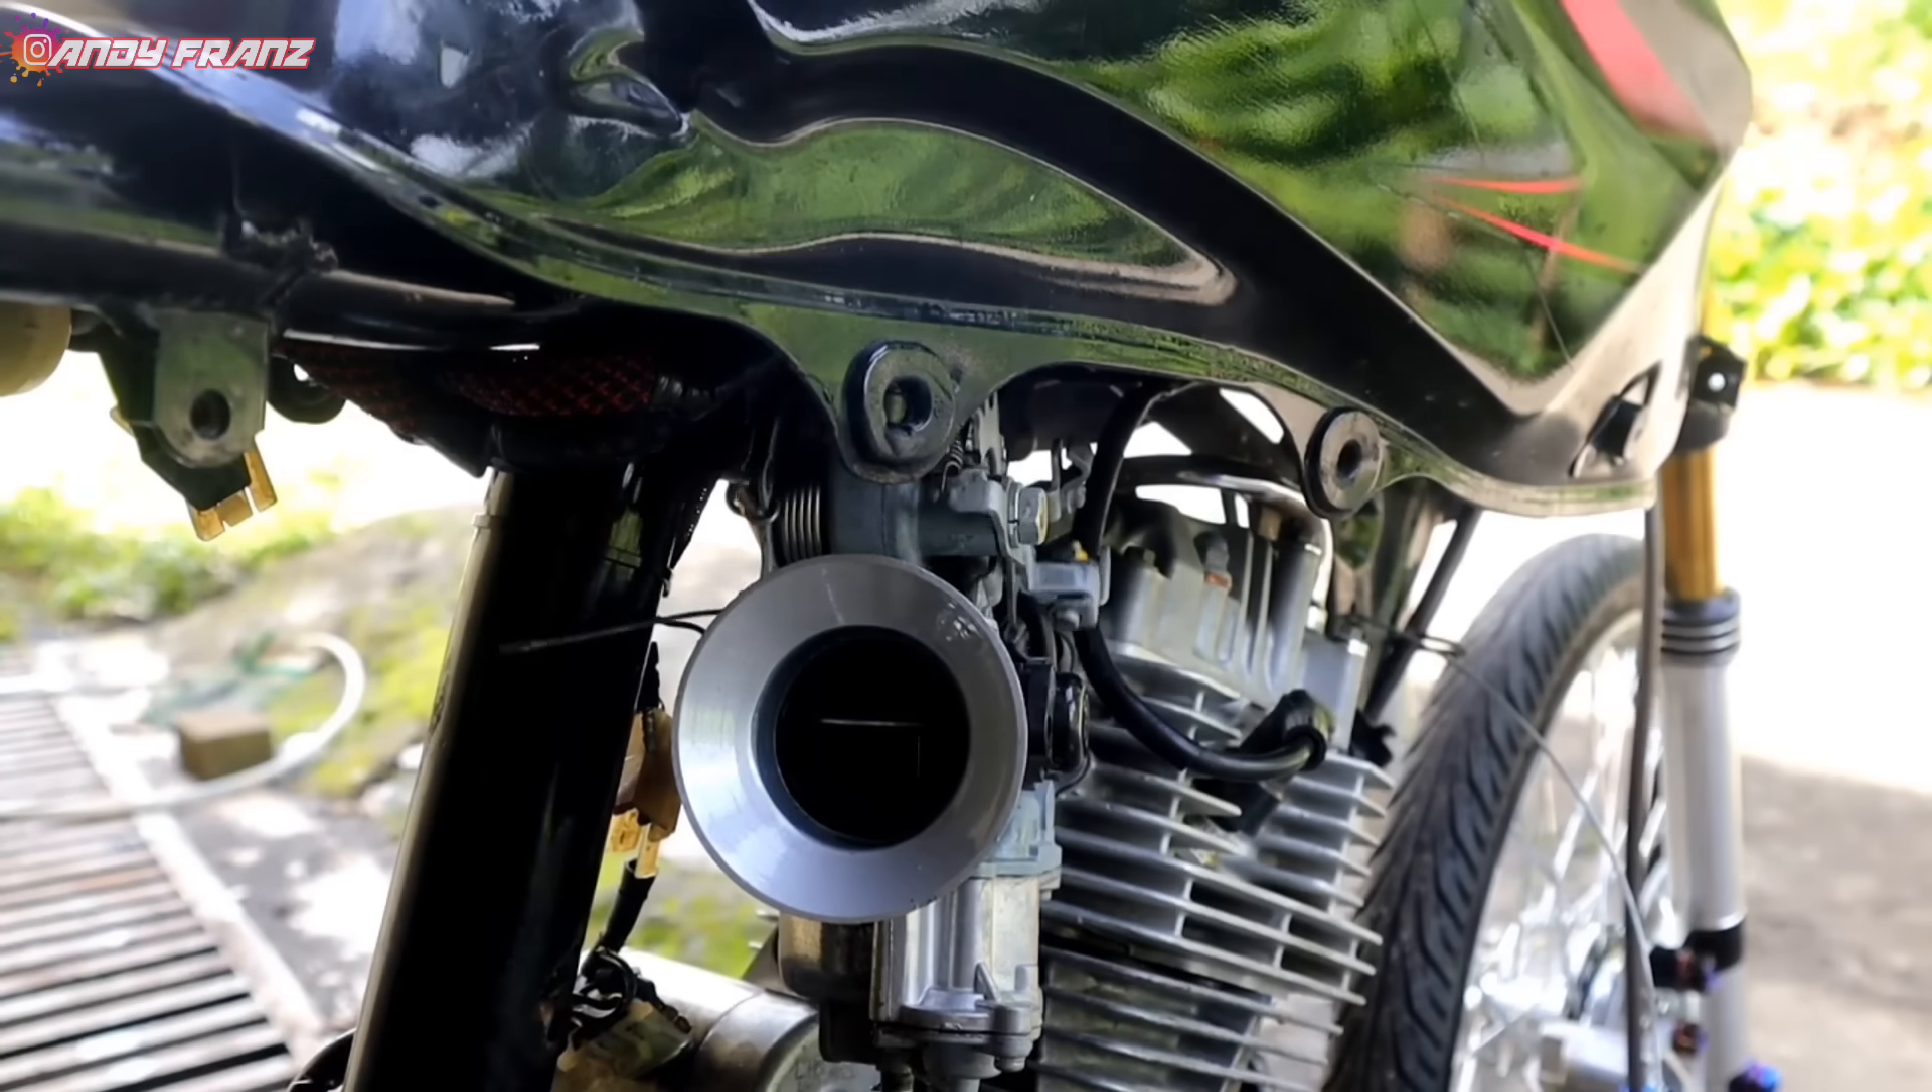Oke velocity nya sudah terpasang Boy.